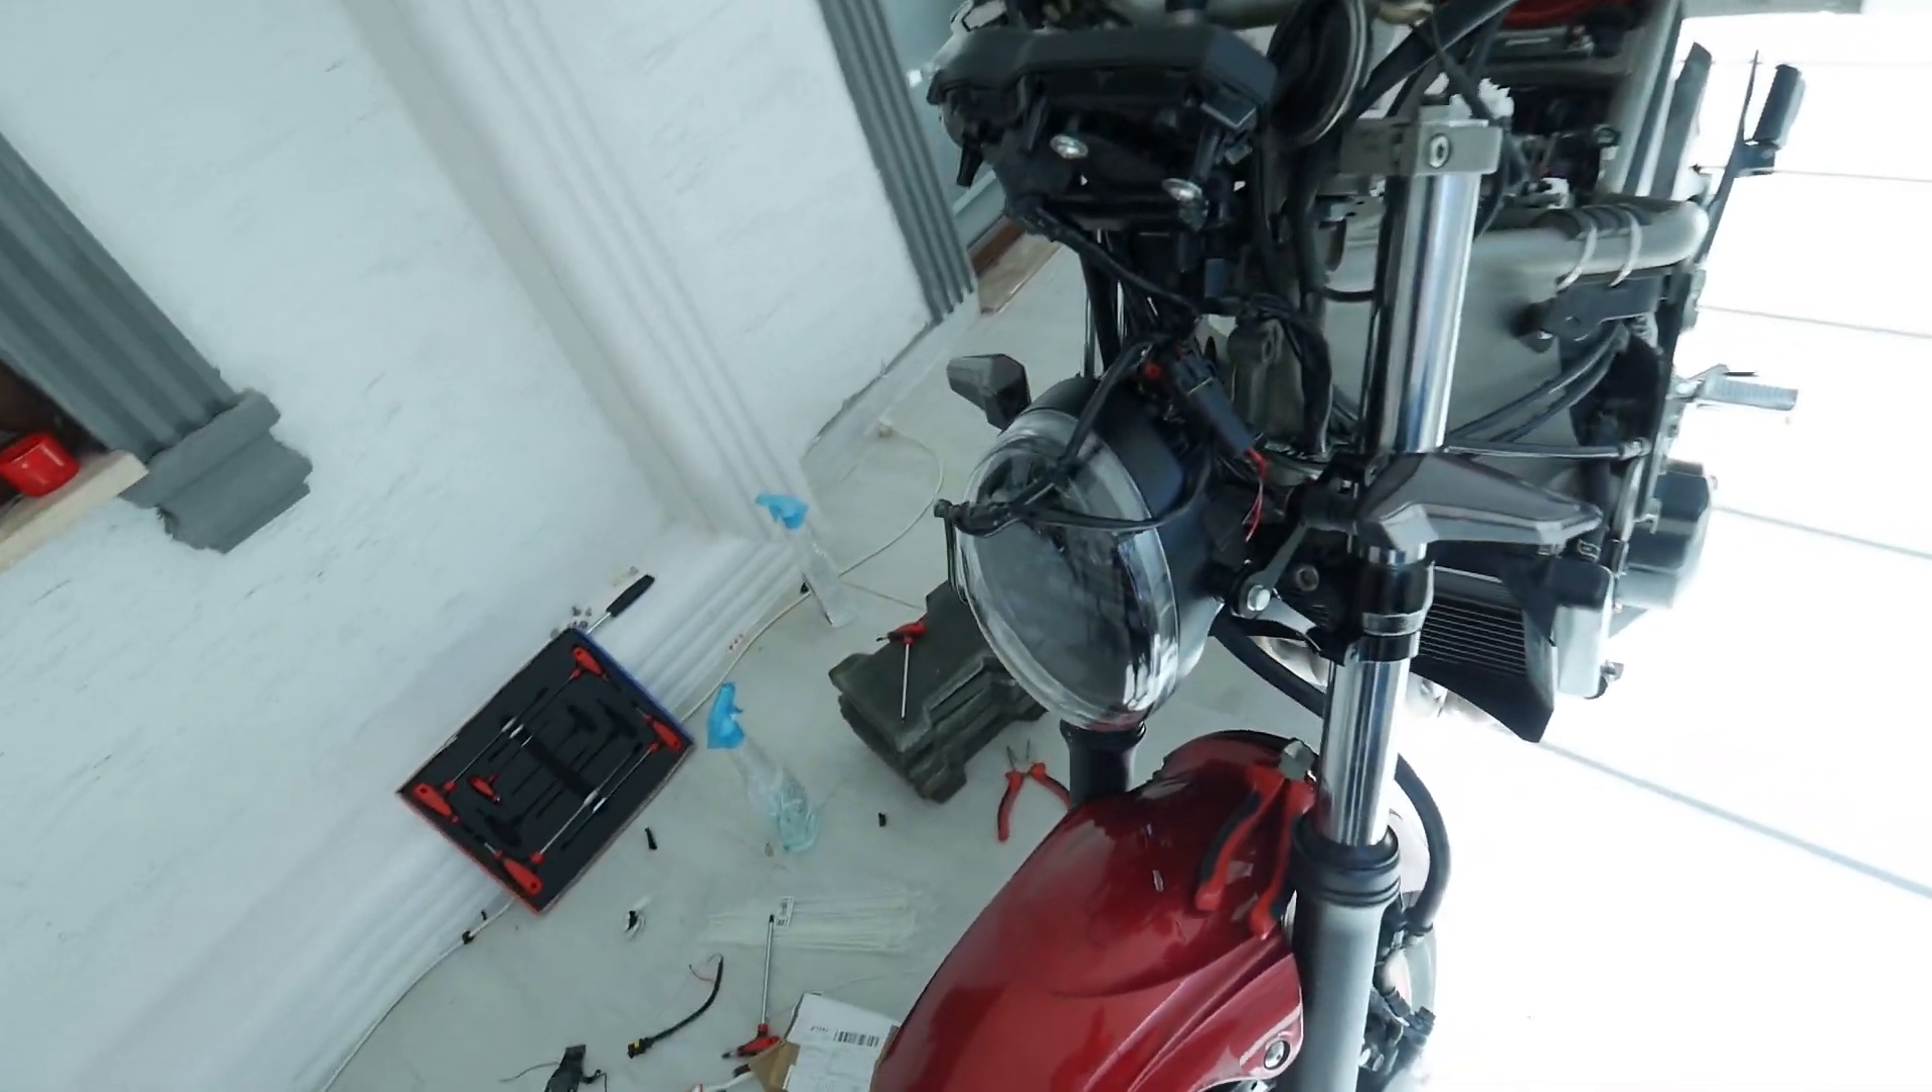Evet arkadaşlar farı taktım görmüş olduğunuz gibi.